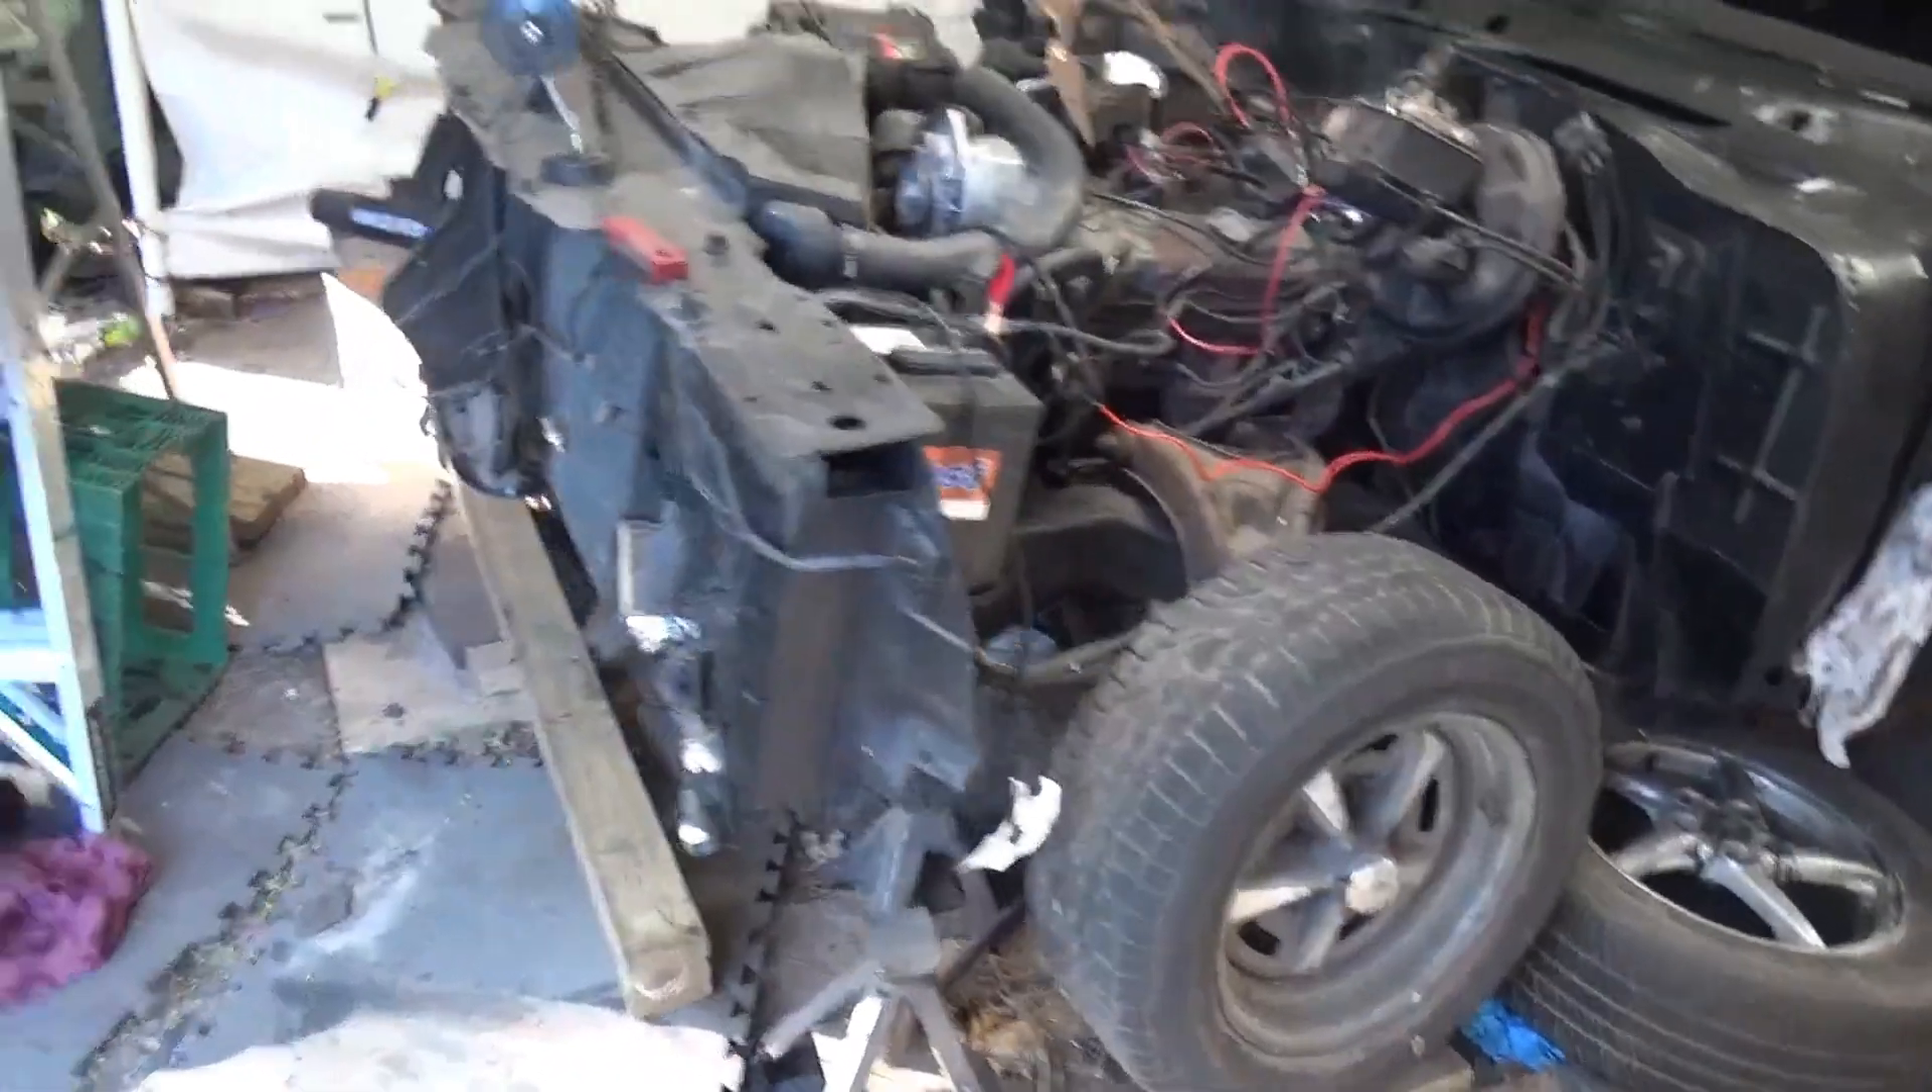I got the fenders off in the front the whole front clip is off radiator is still in.